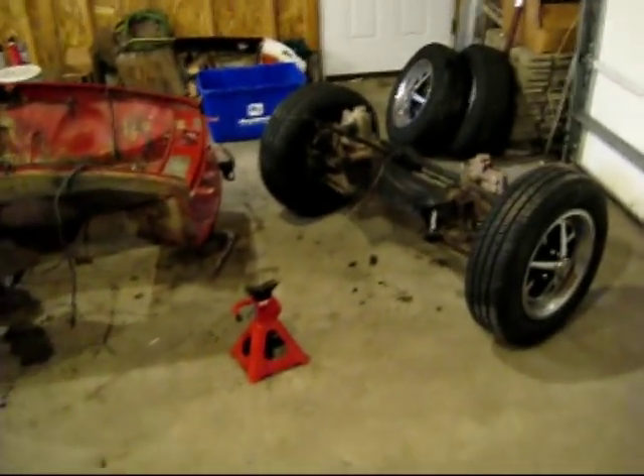Well, got the rear end out now and that is one stripped down car.